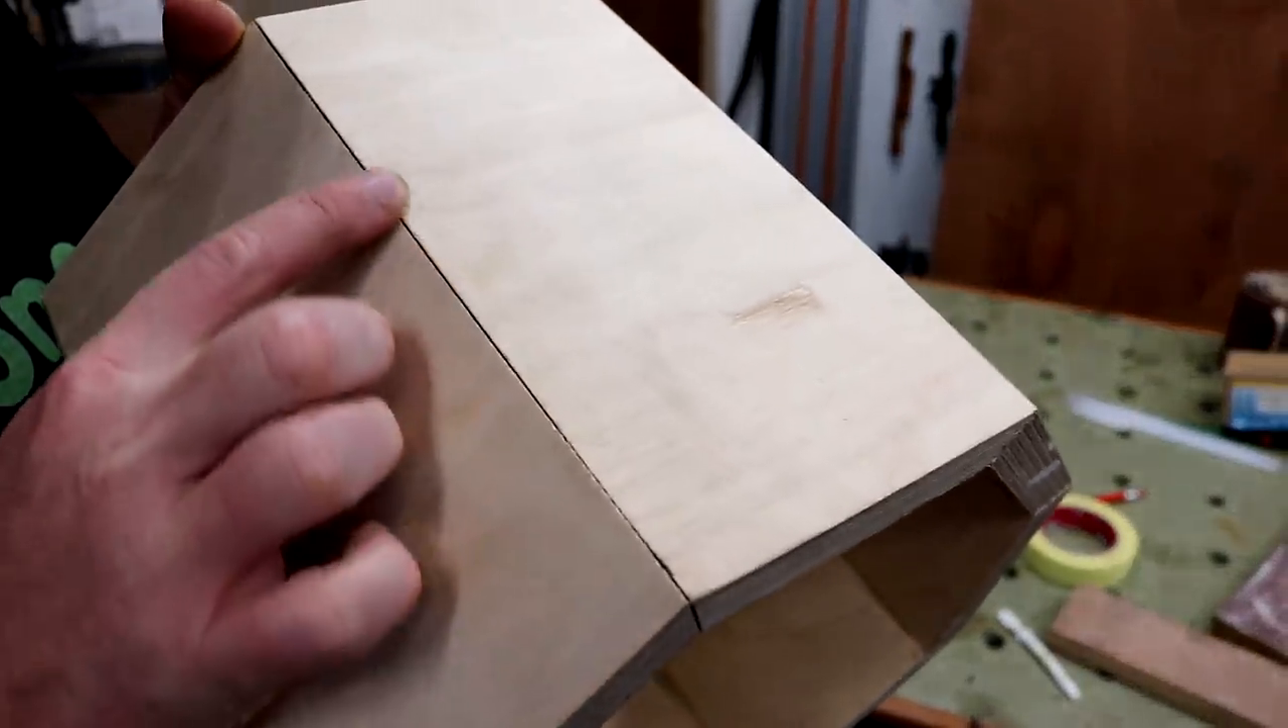The last piece didn't want to join together so well so you can see here that there's a little bit of a gap.